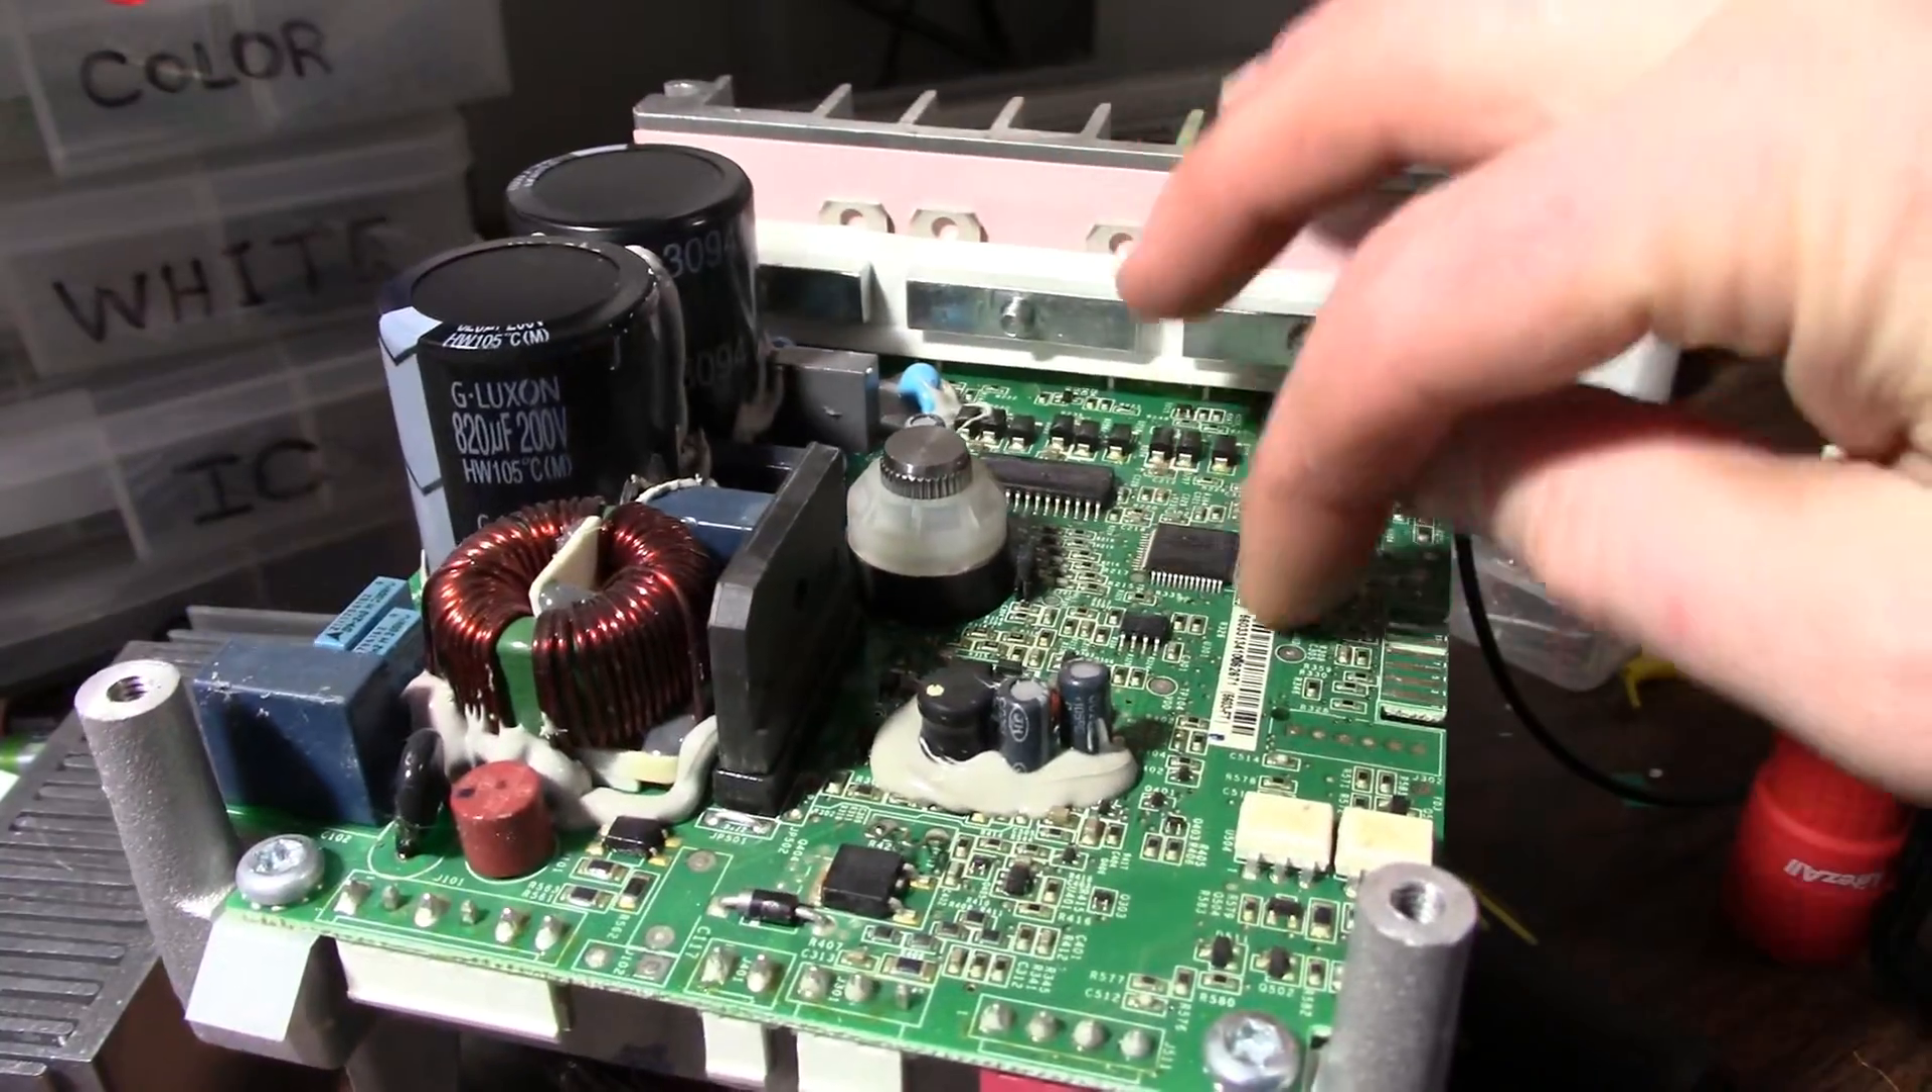Okay, I removed the metal cover that was over the circuit board.